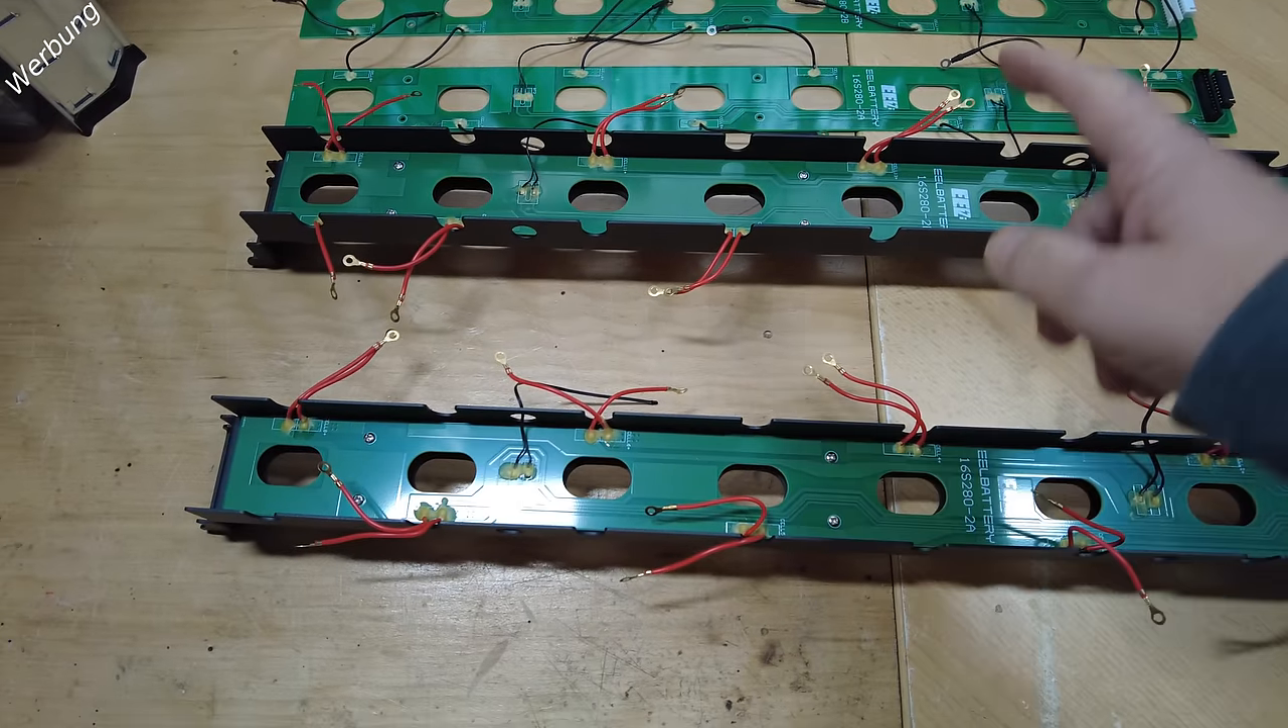Ich habe natürlich jetzt erstmal die neuen pcbs mit den beiden abgangskabeln montiert.